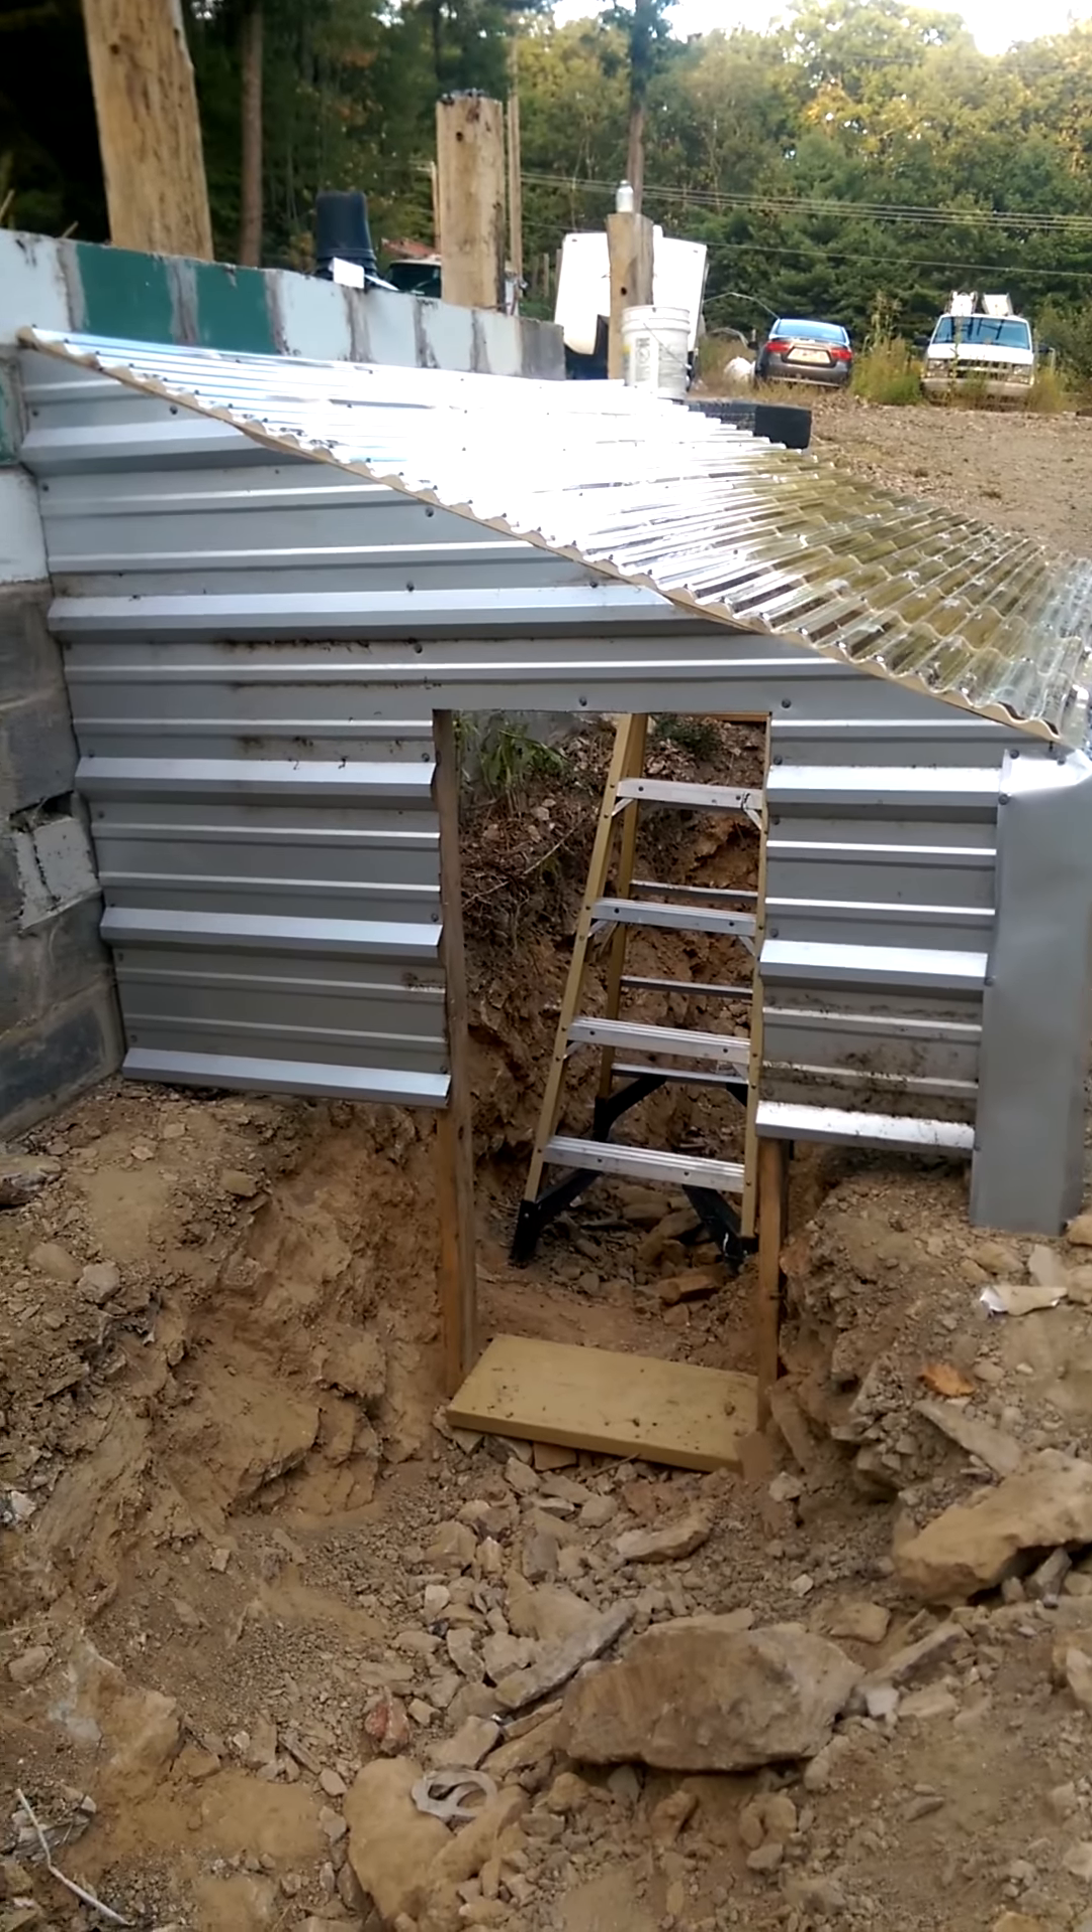I got the door side framed up I got the metal on this side.